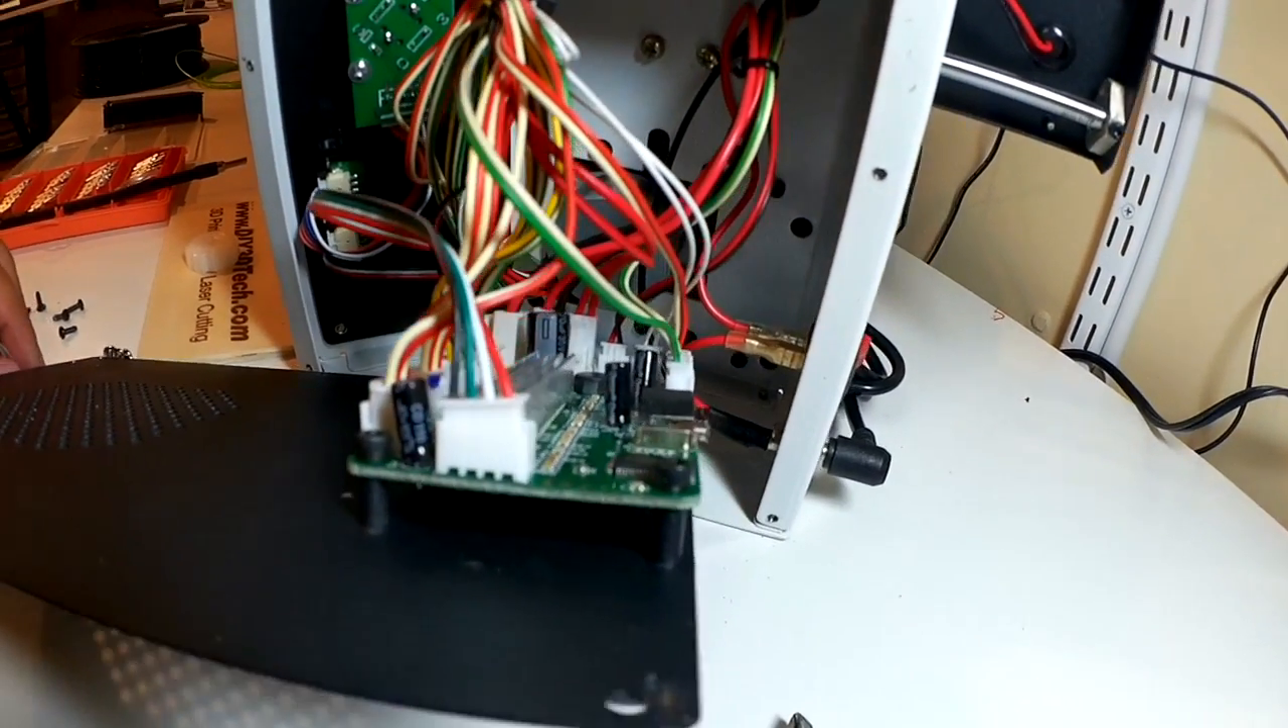So what I've done is I've removed the bottom of the panel and you can see the controller board and man that is a tiny controller board.